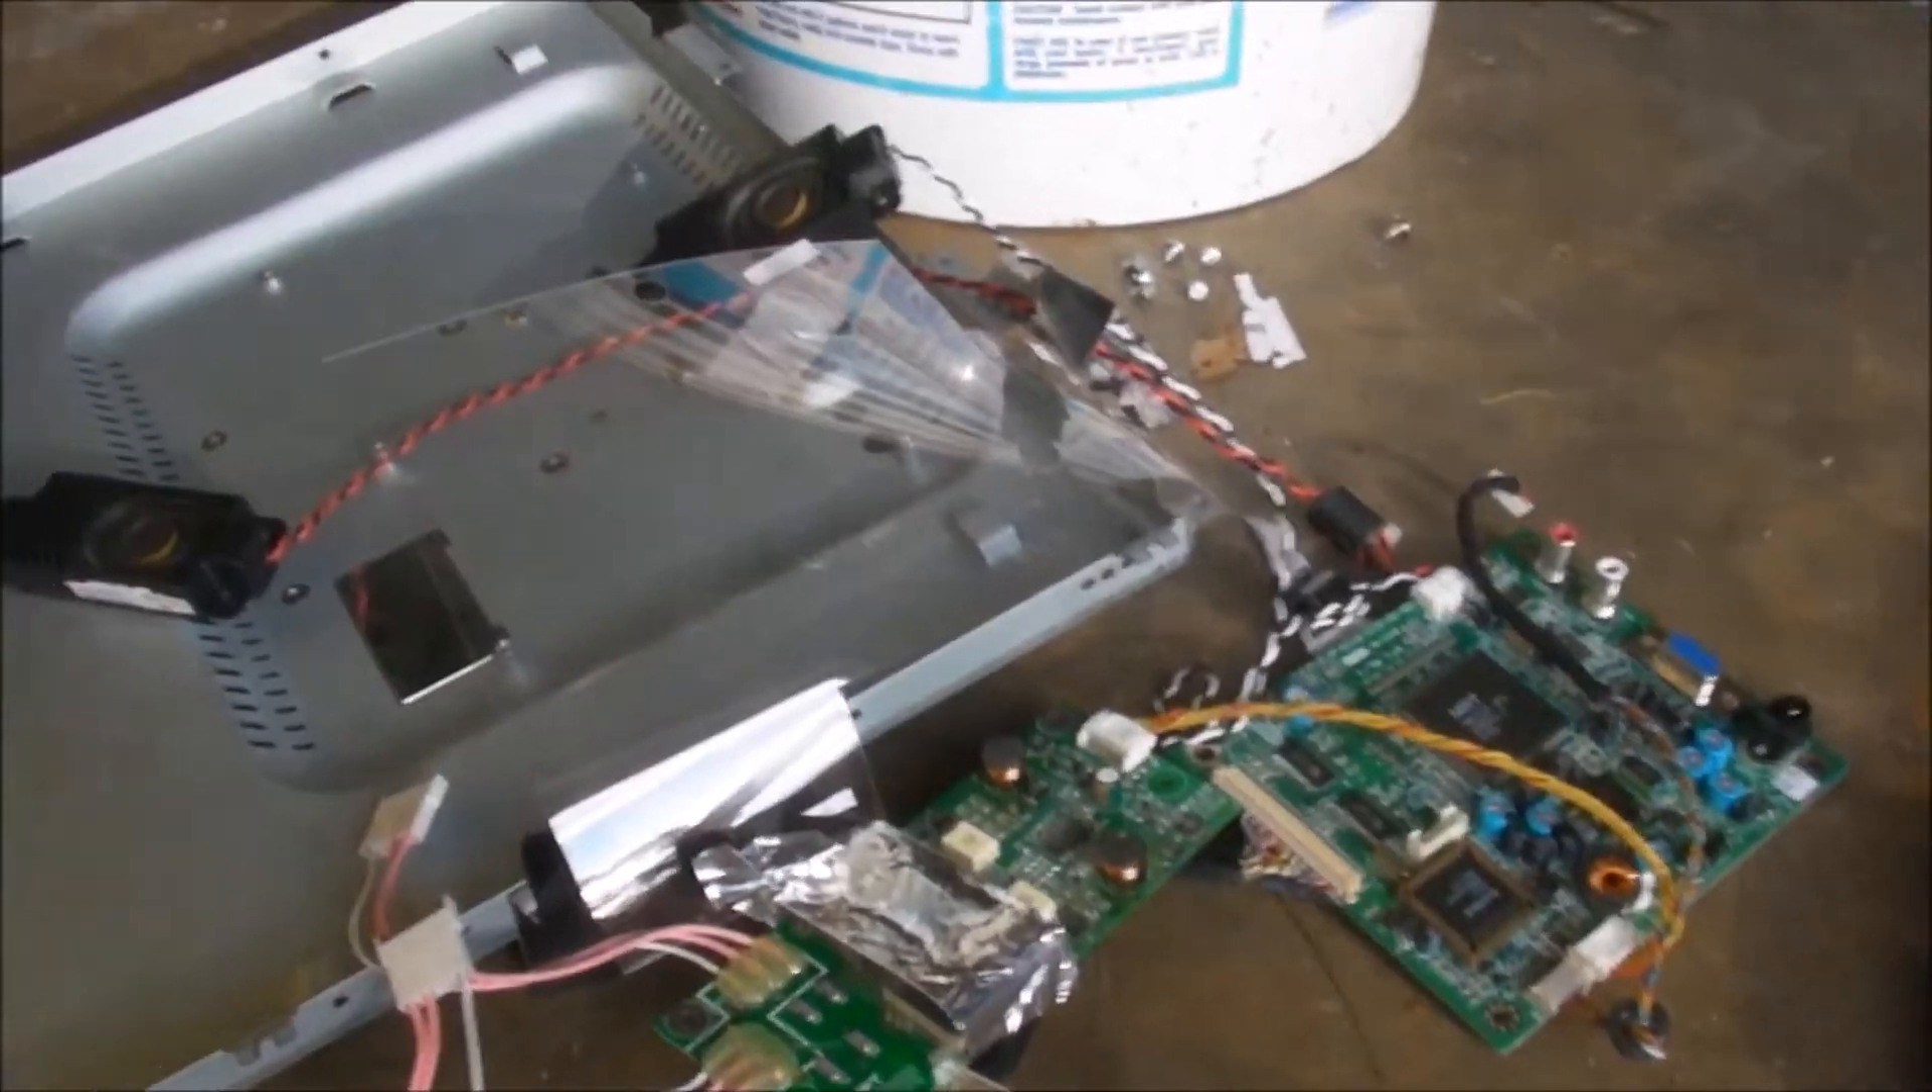Okay, so here's all those guts taken out of the inner case.